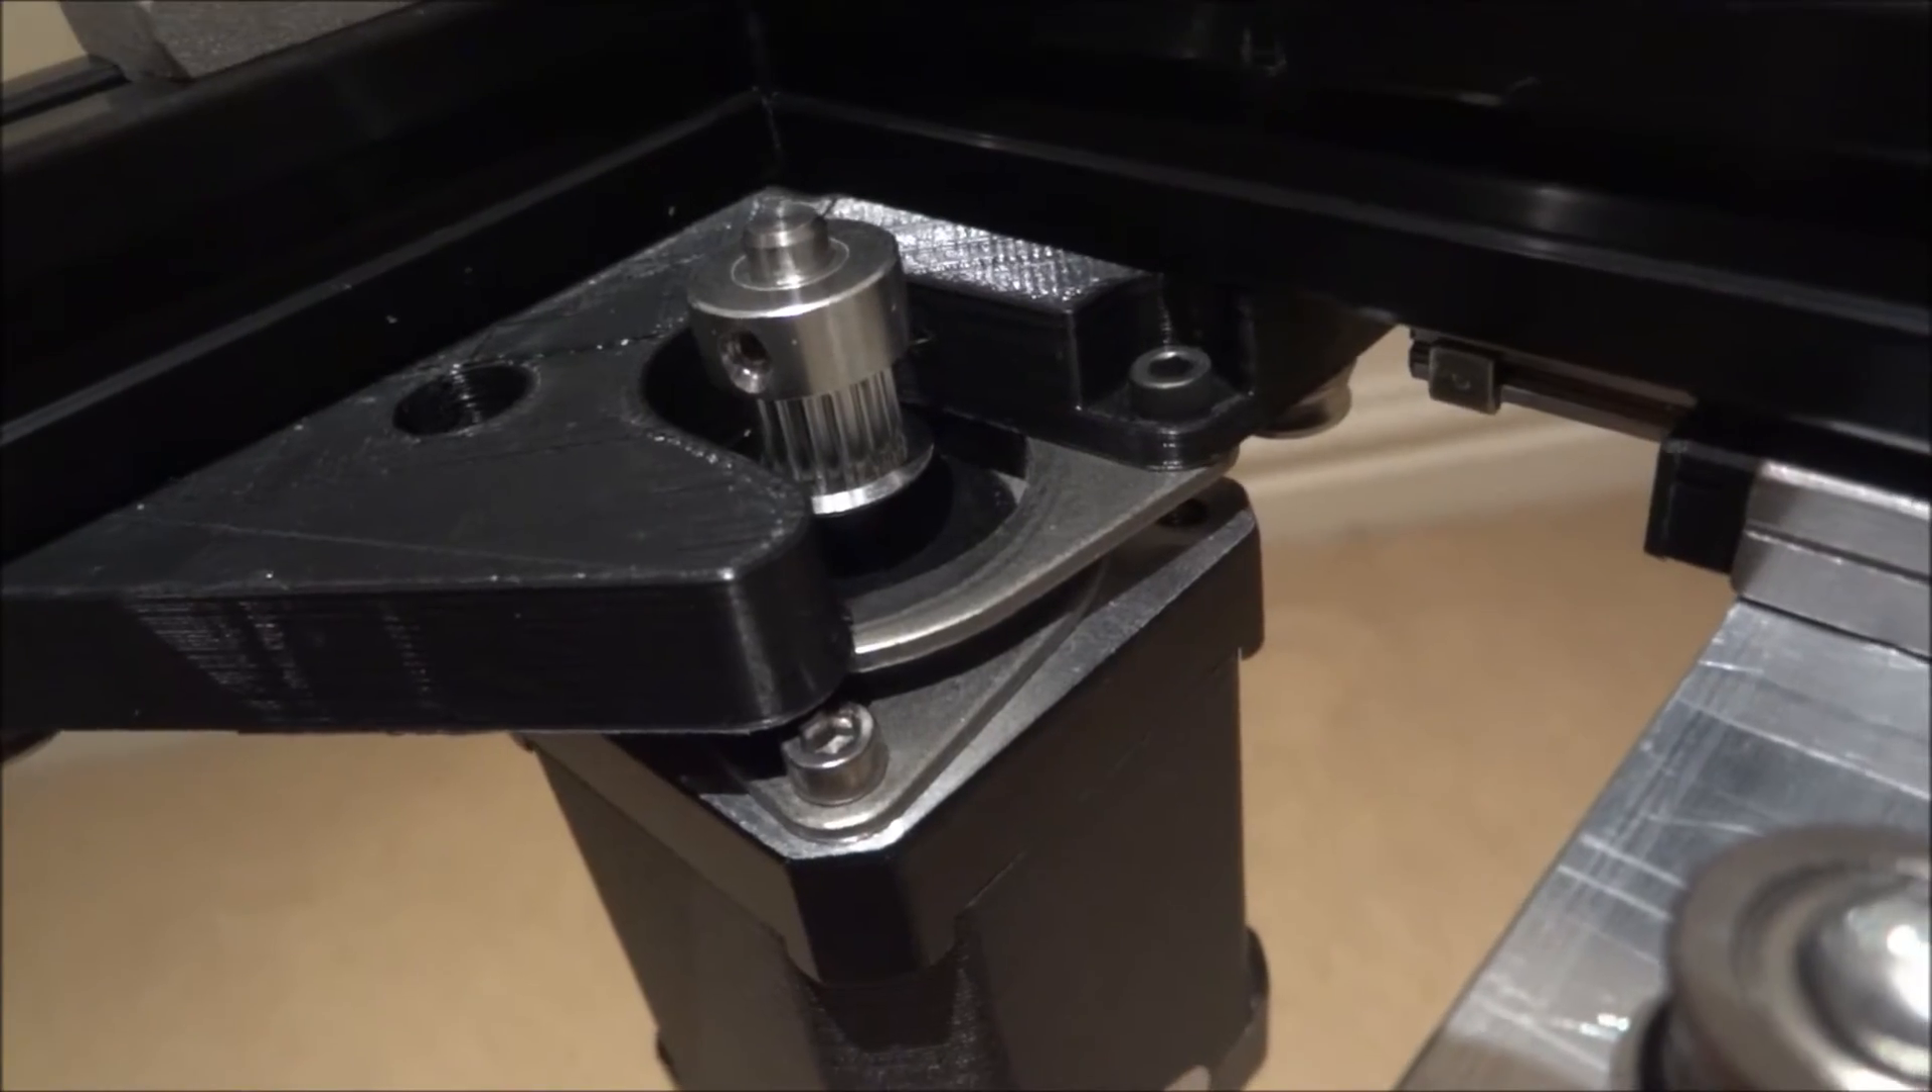You can see how I've mounted the stepper motor damper with the M3 screws.